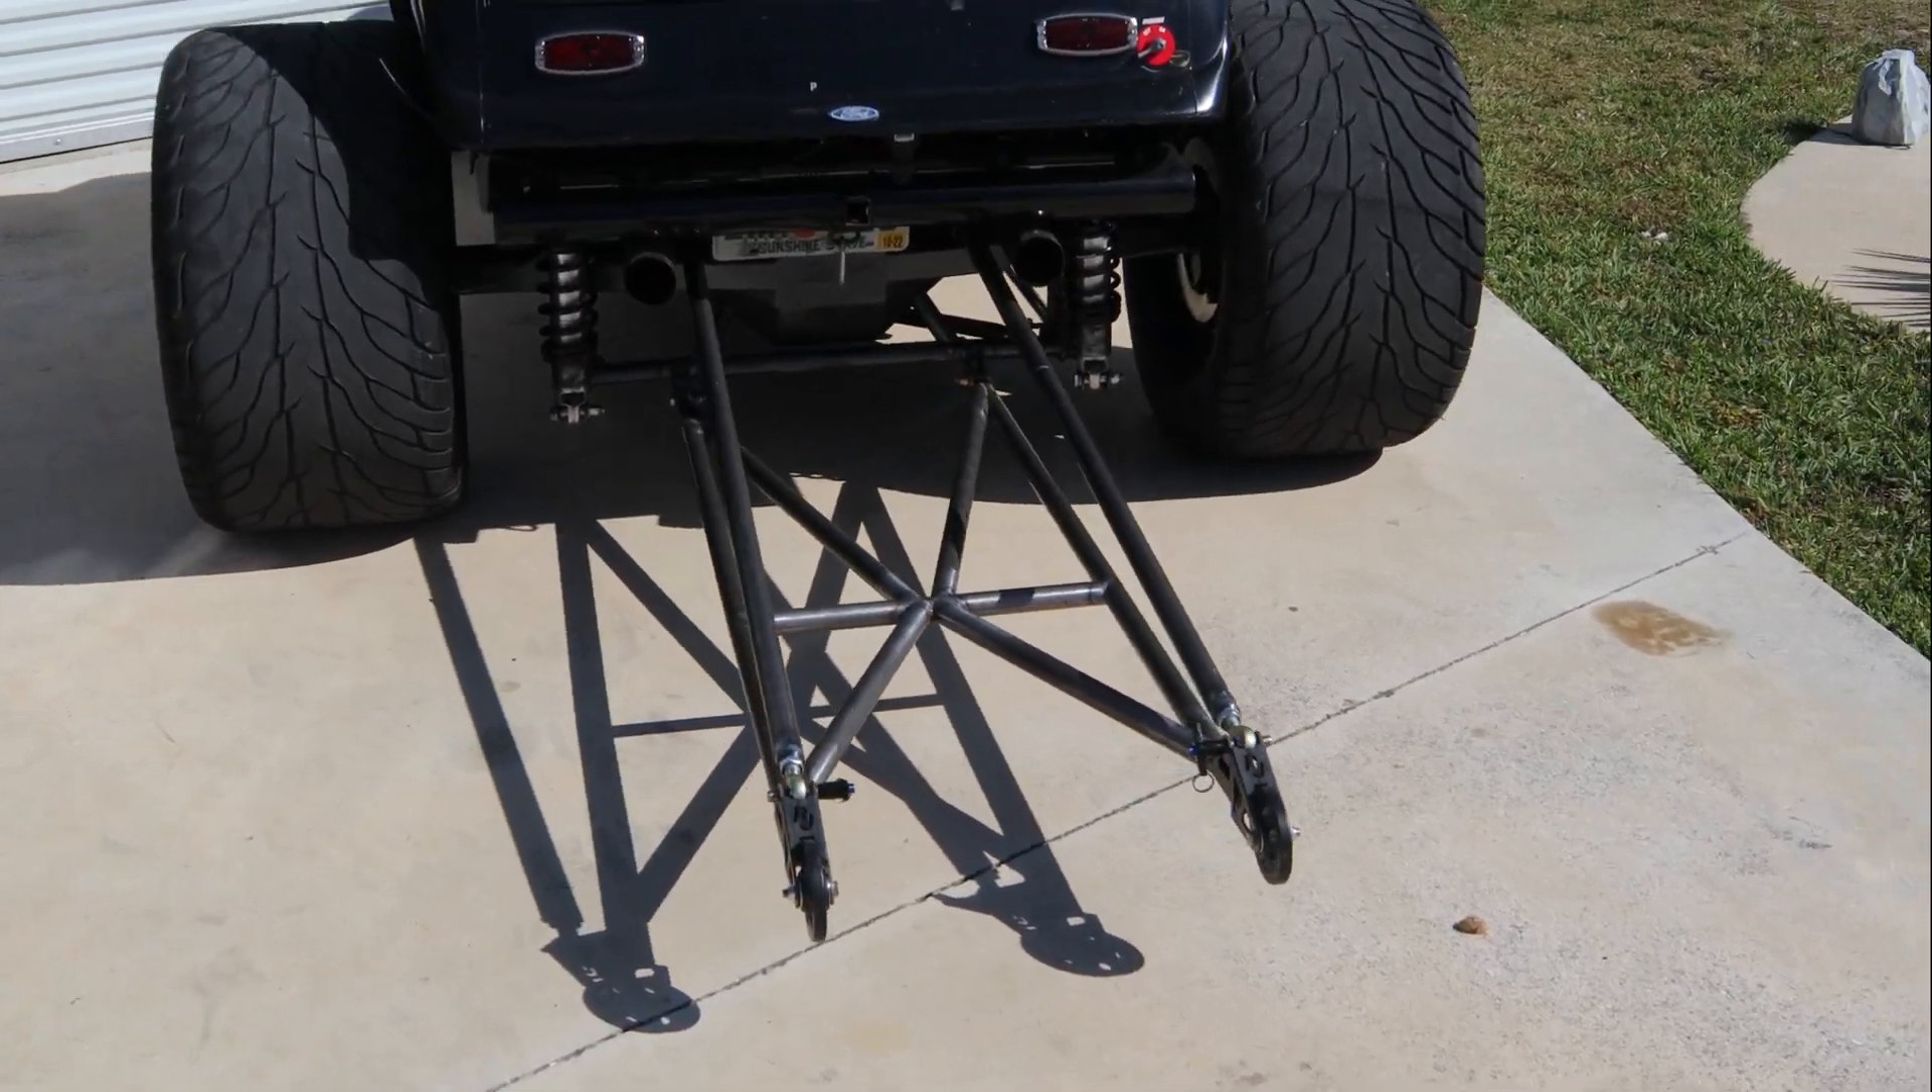There's the wheelie bars all mounted up ready to go.